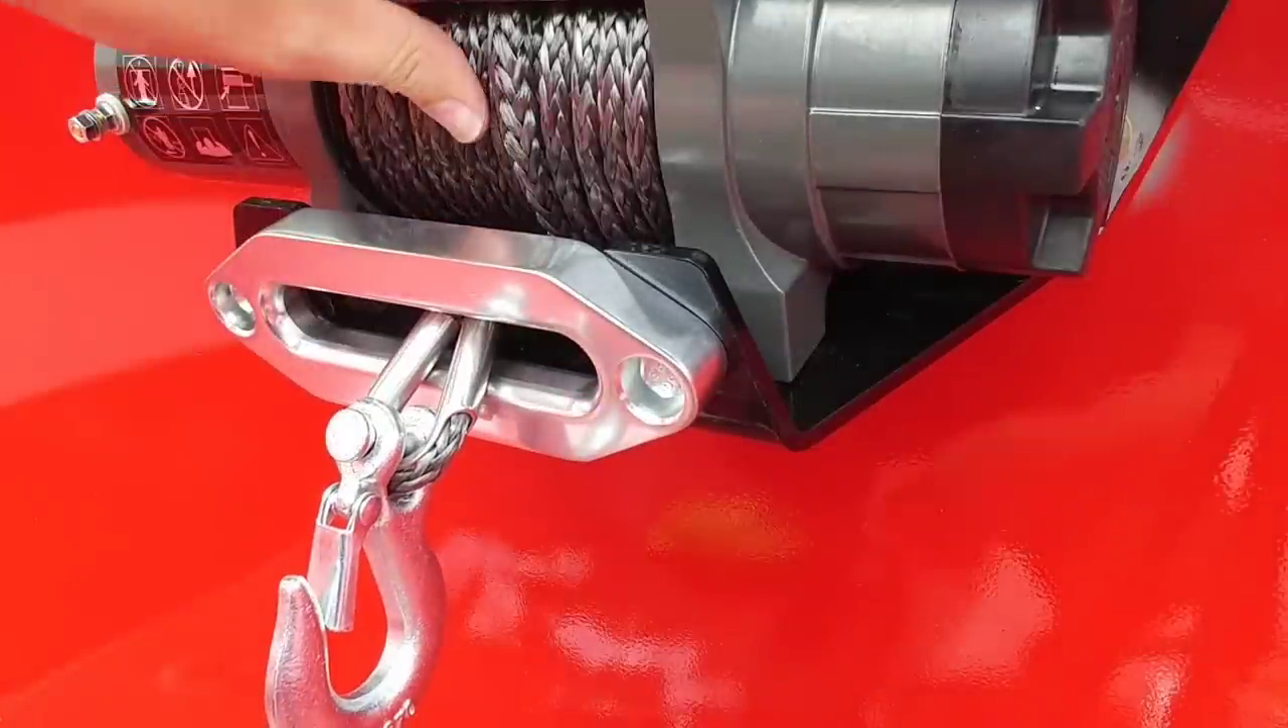We have the winch already in place.